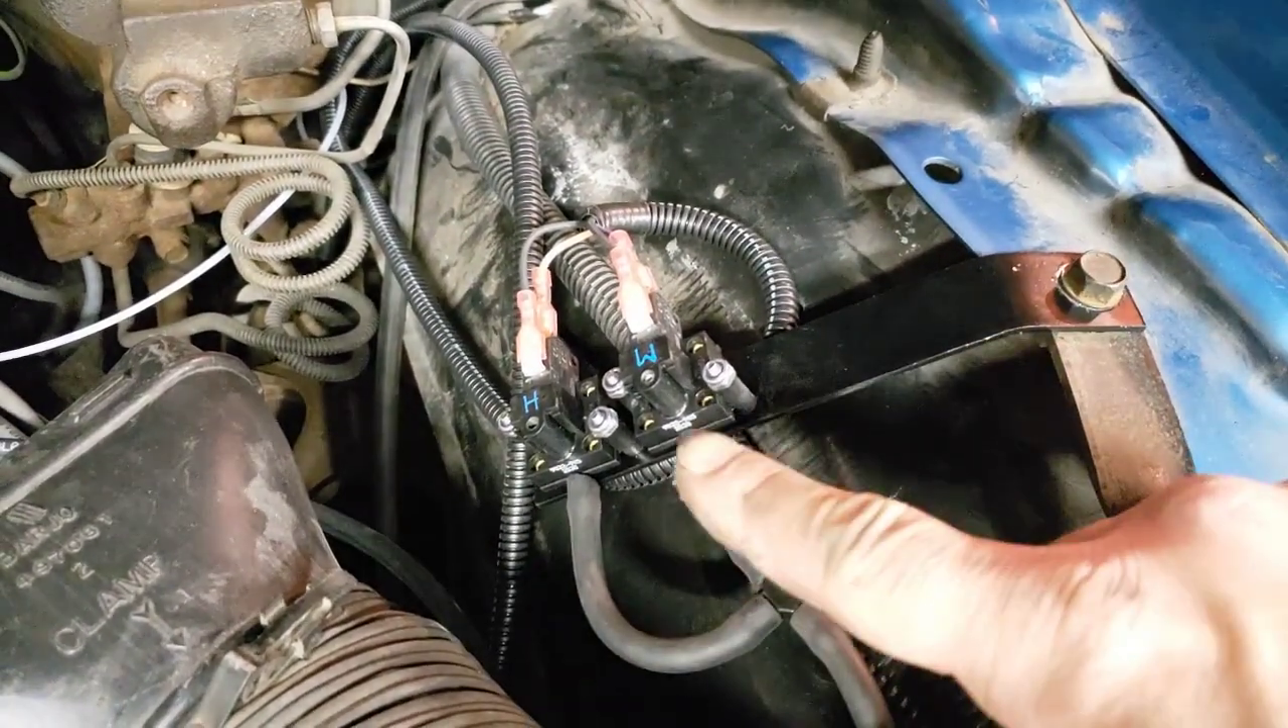Okay, so we got the pressure switches mounted on this simple little bracket that I created out of some flat stock metal.